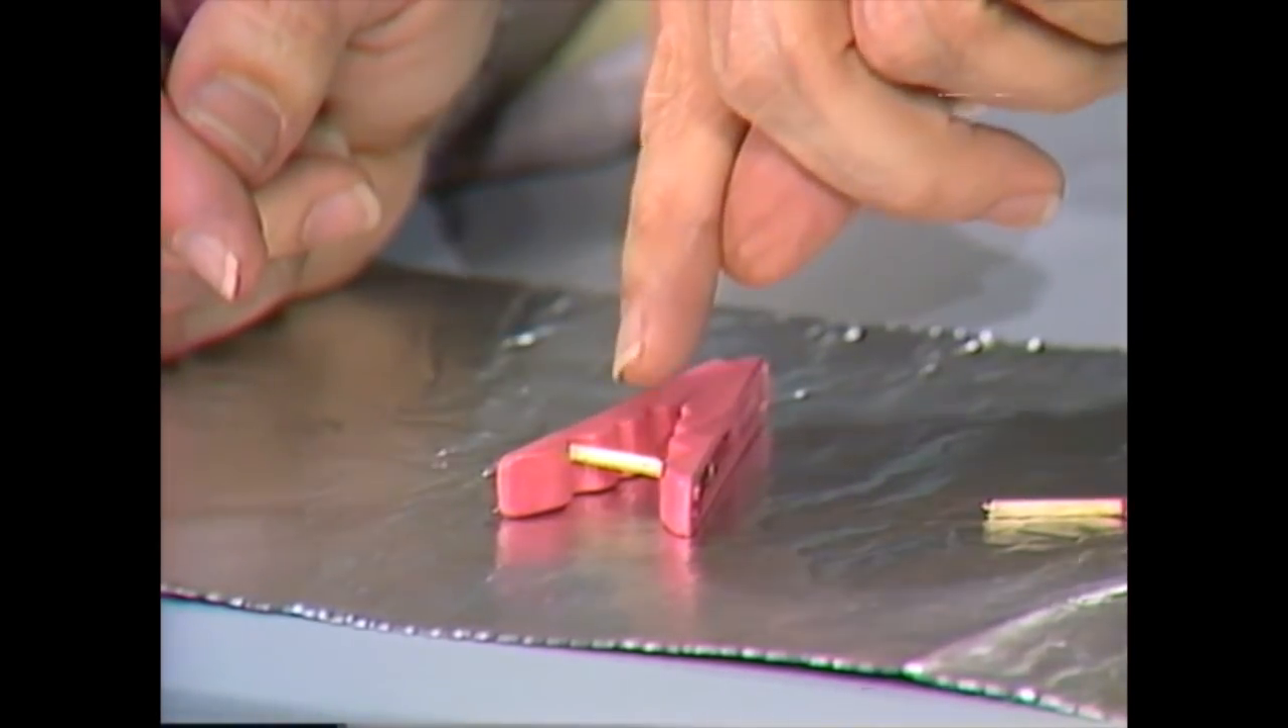Hold the jaws open, and then carefully wedge that little piece of matchstick between the jaws. There we are, and it's set.